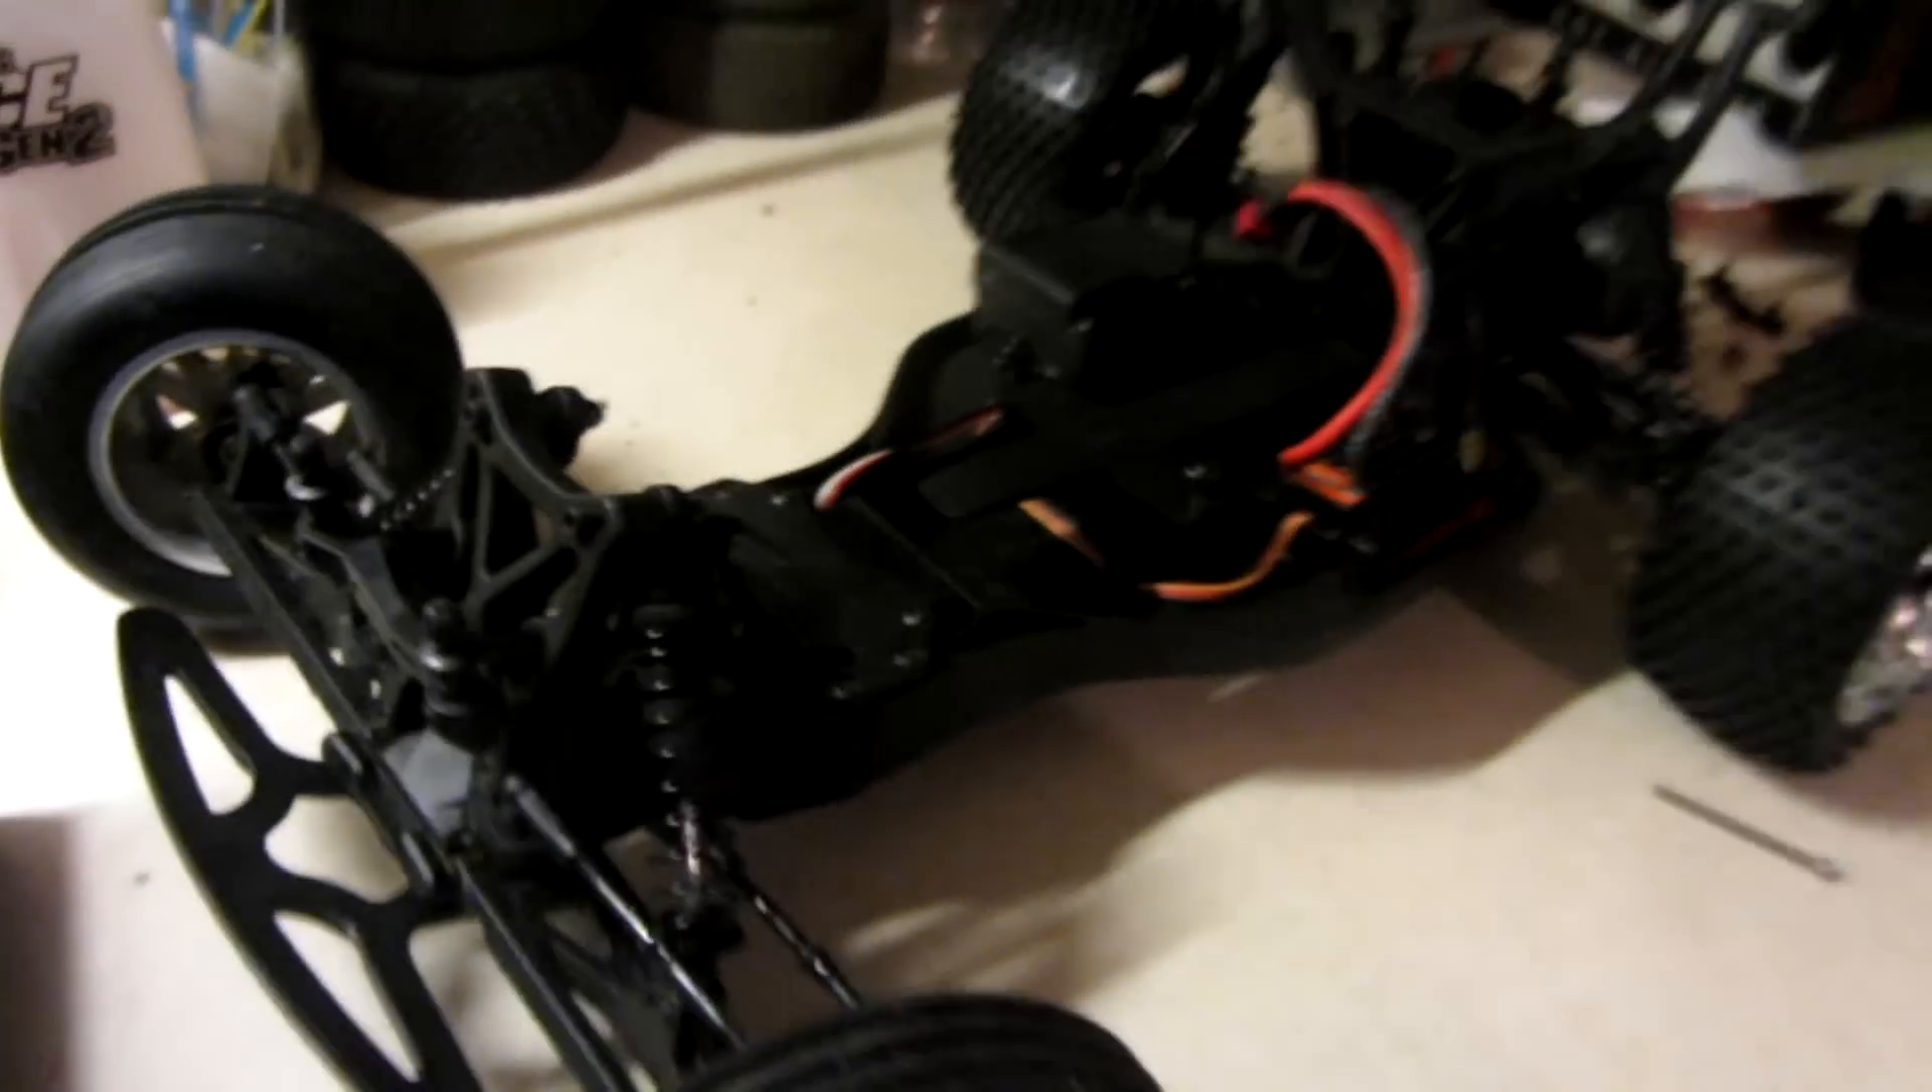So there it is, all together, completed, we've got the tyres on now.